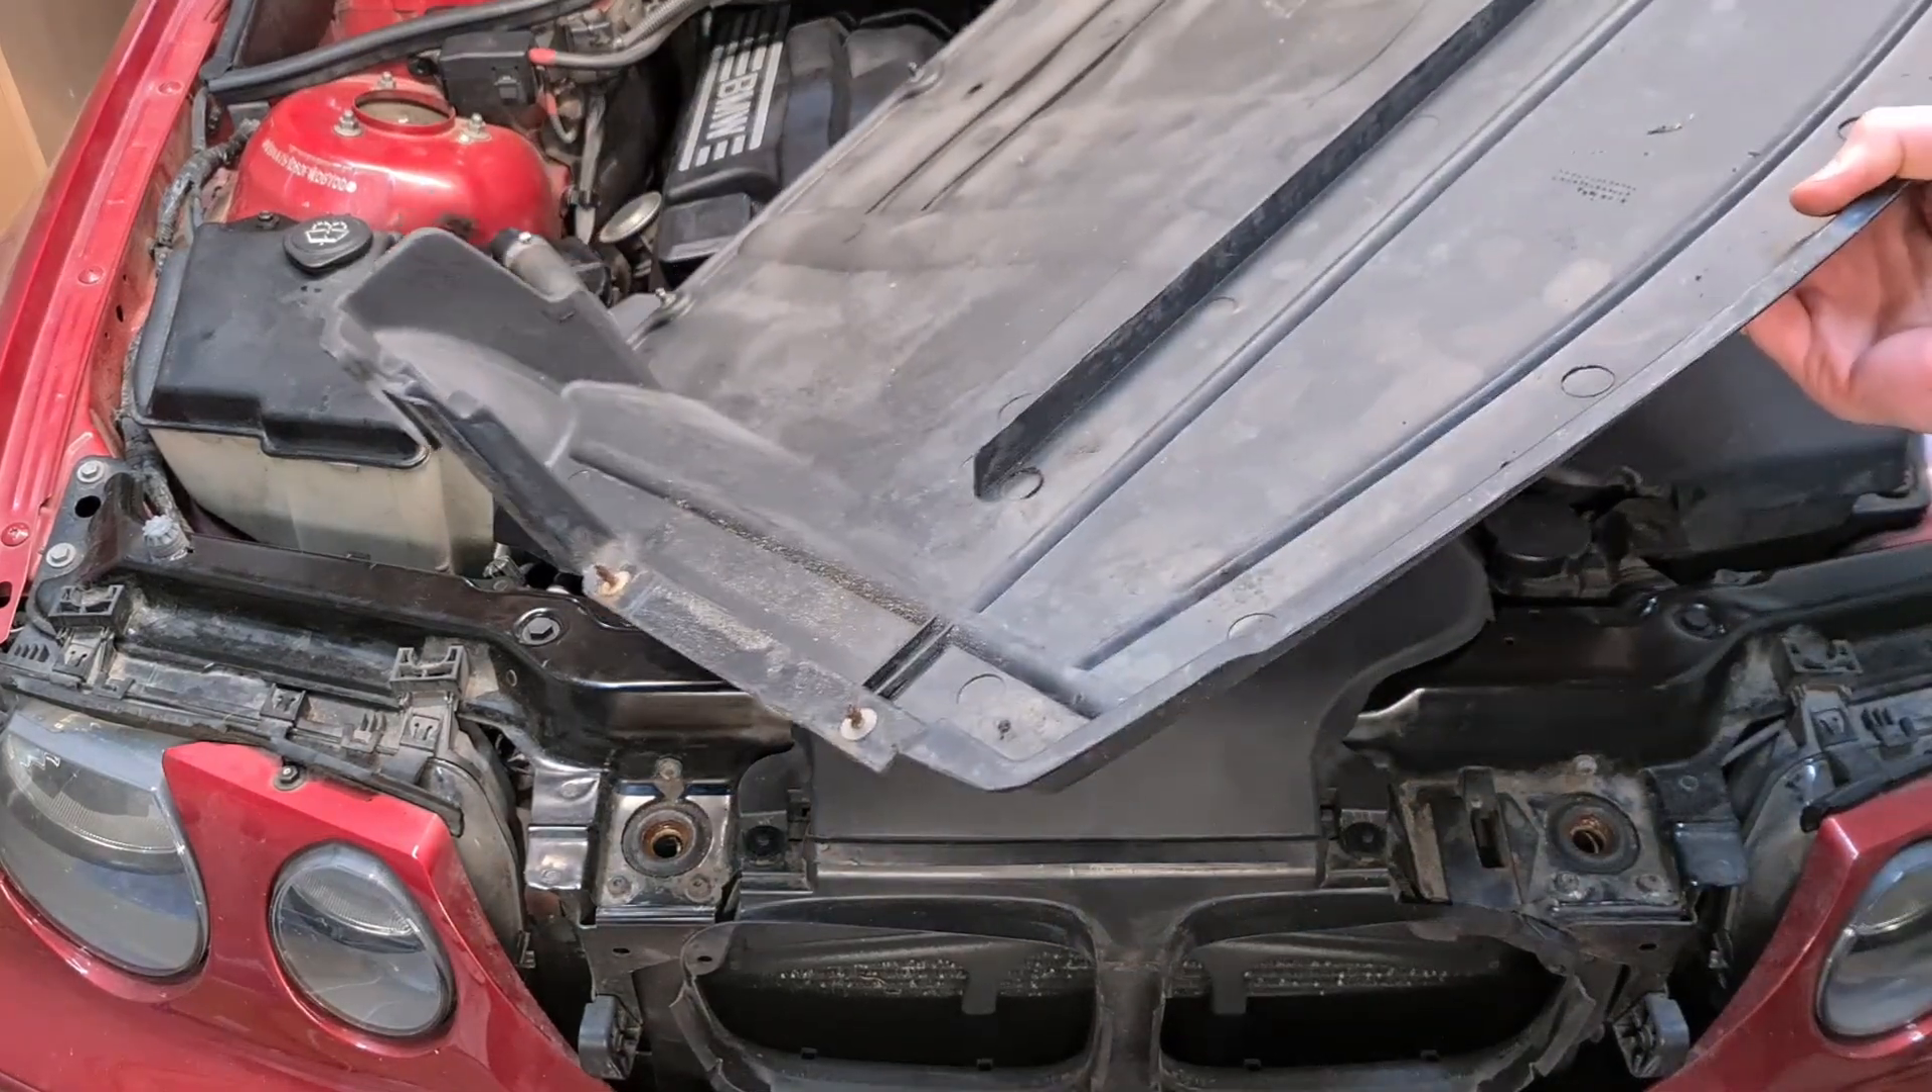Okay the car is almost finished now. The last thing I have to put back is this splash cover that goes underneath the engine bay.